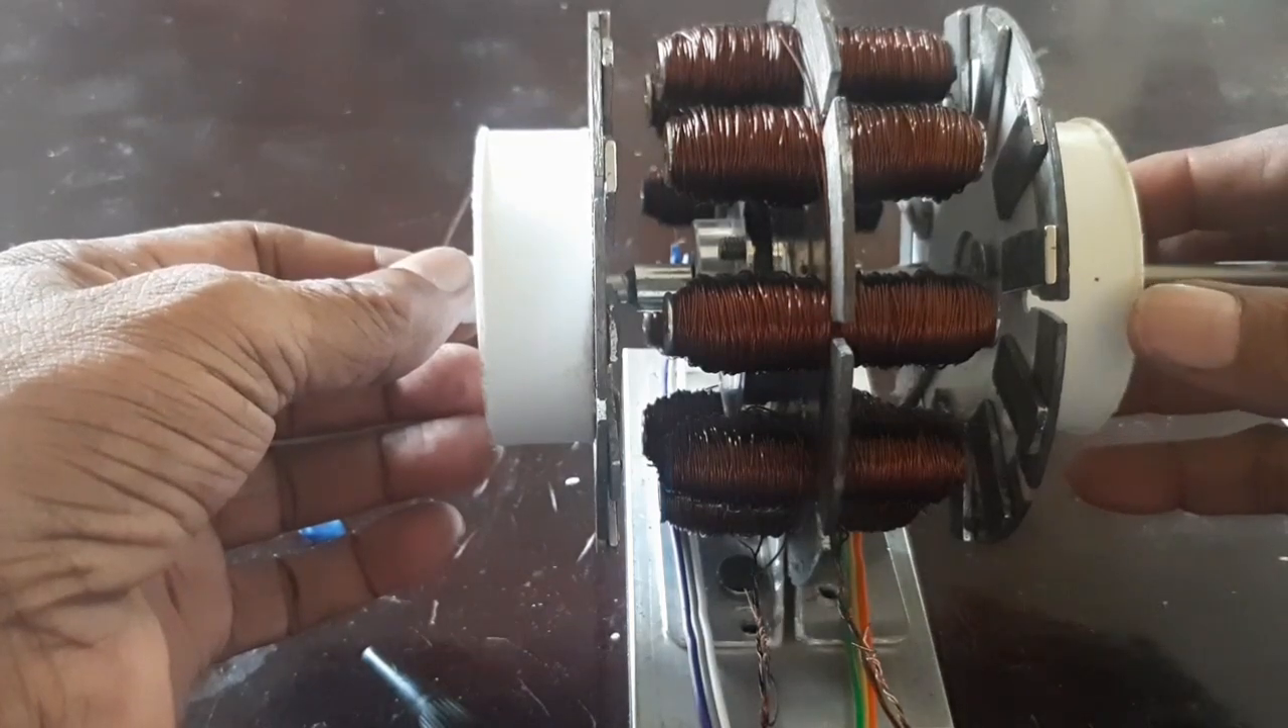Here the rotor and the stator are assembled.